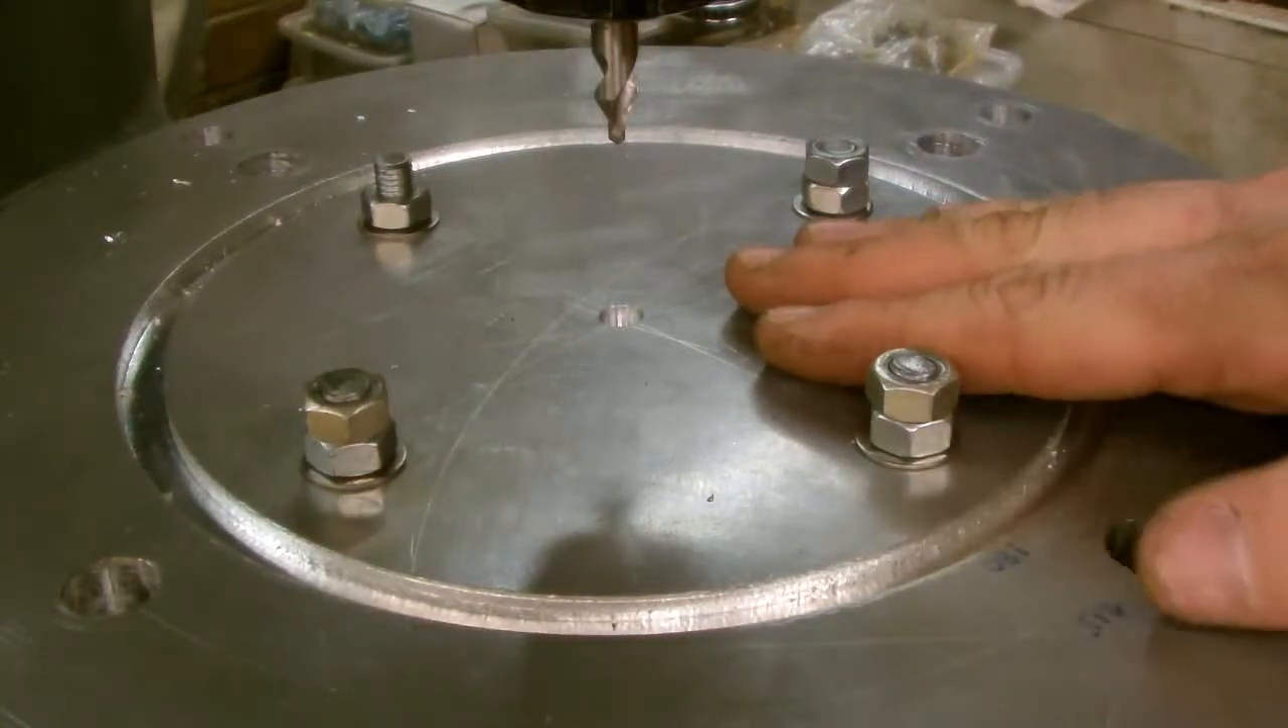I've got the motor plate mounted back on the rotary table.